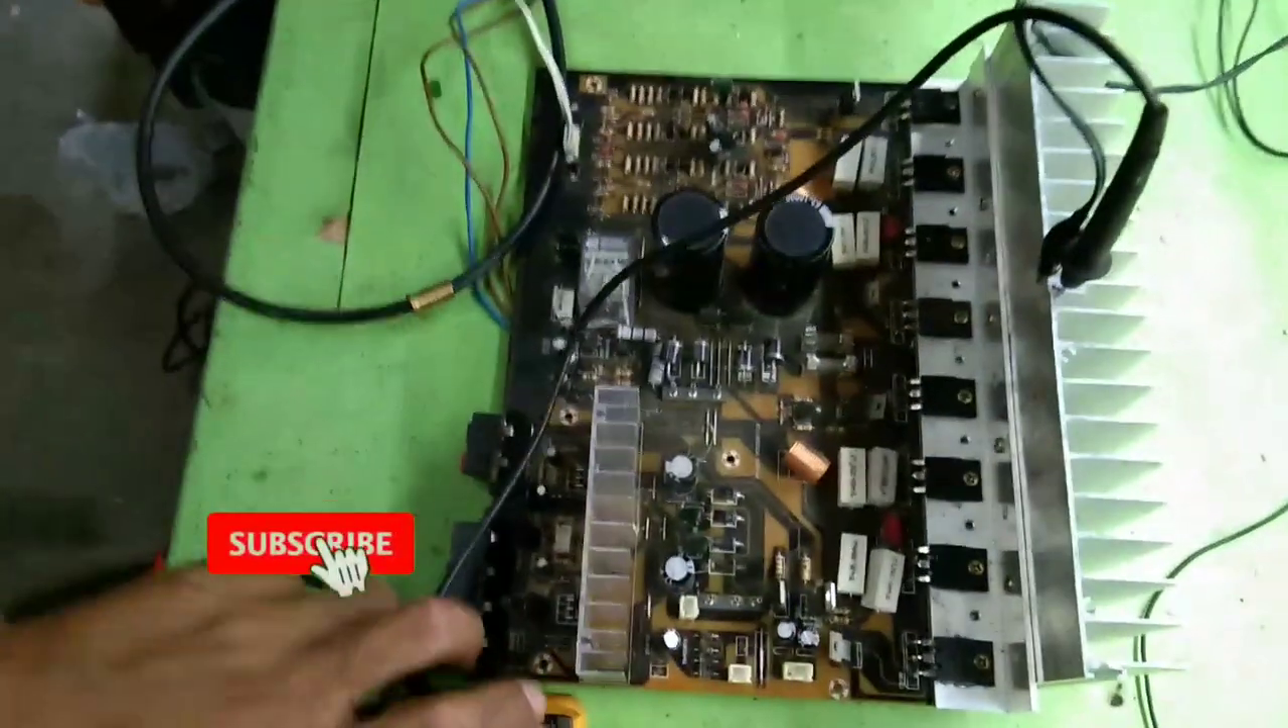Nagkabit na natin yung mga transistor nya tetest na natin kung functional na sya.